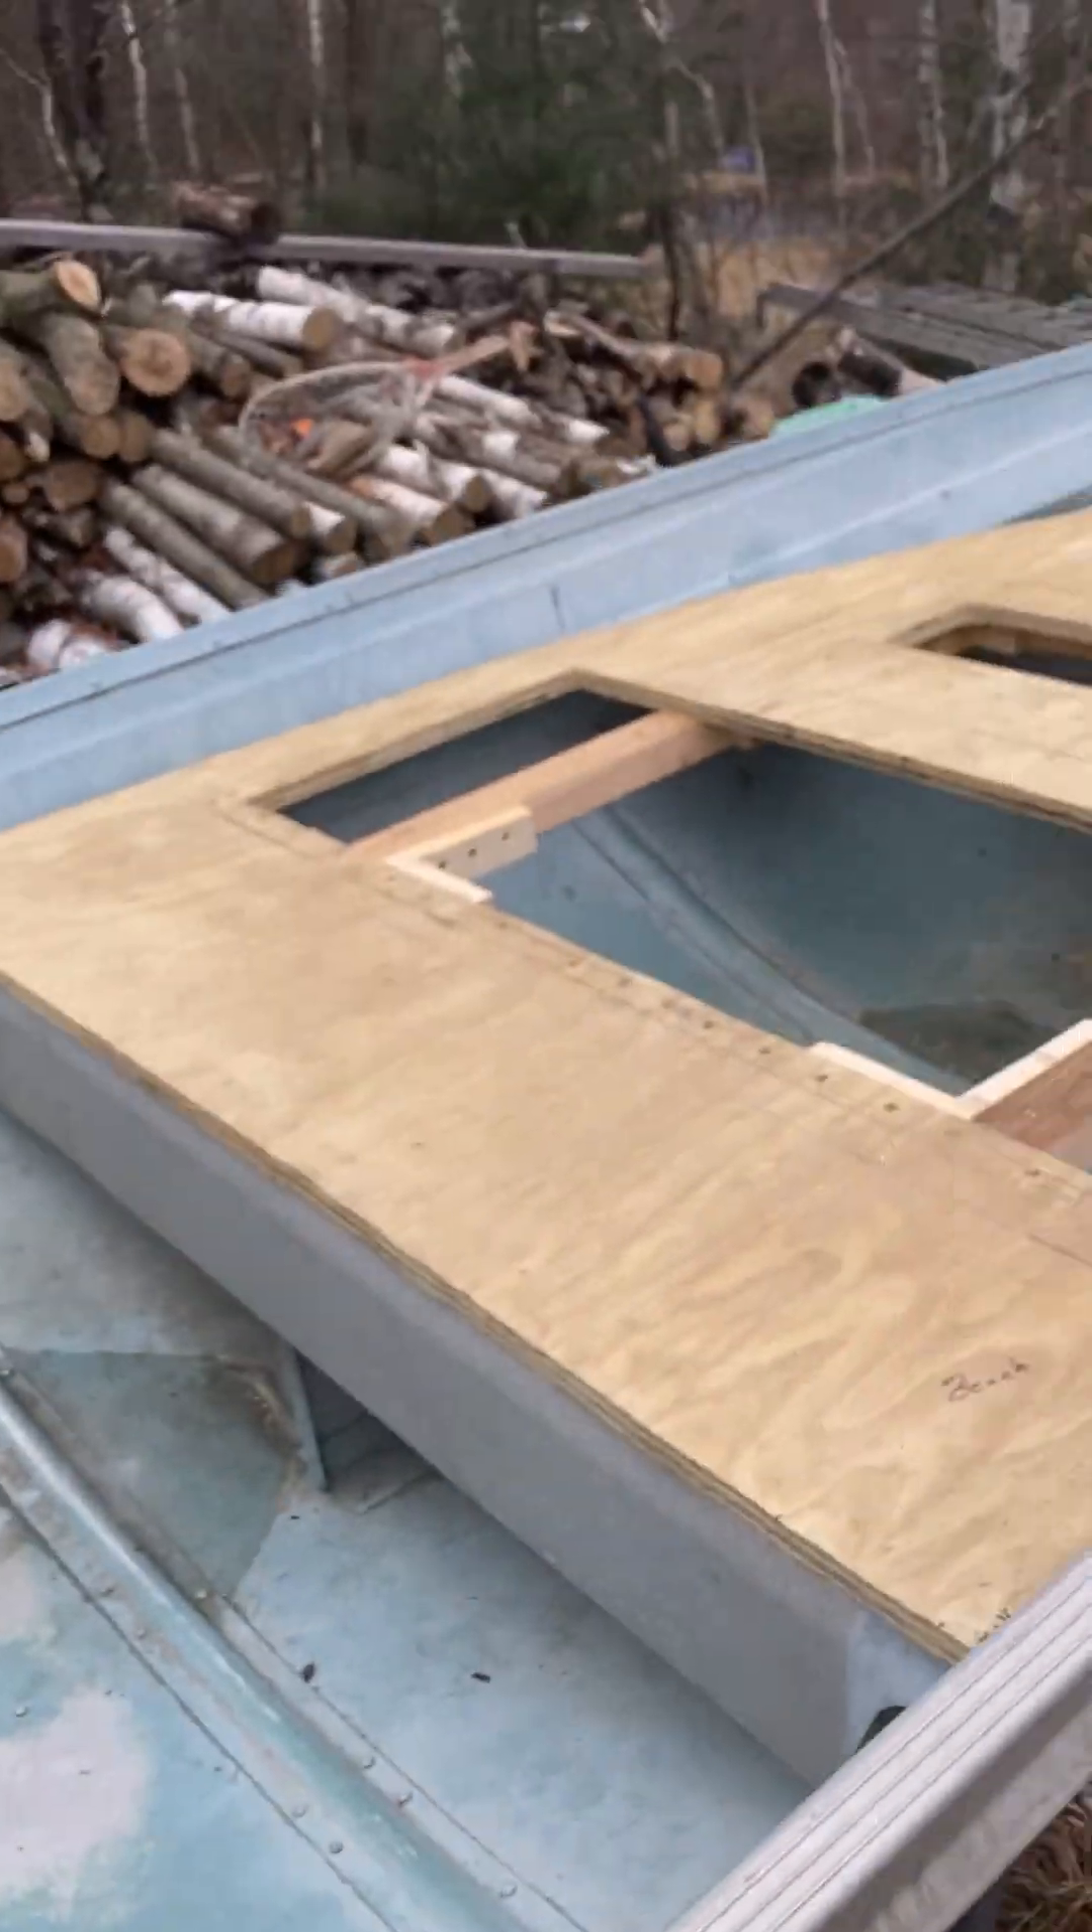So, uh, so now I just got to do some sanding, and then put the carpeting on, and put all the hatches together, and then I'm done.